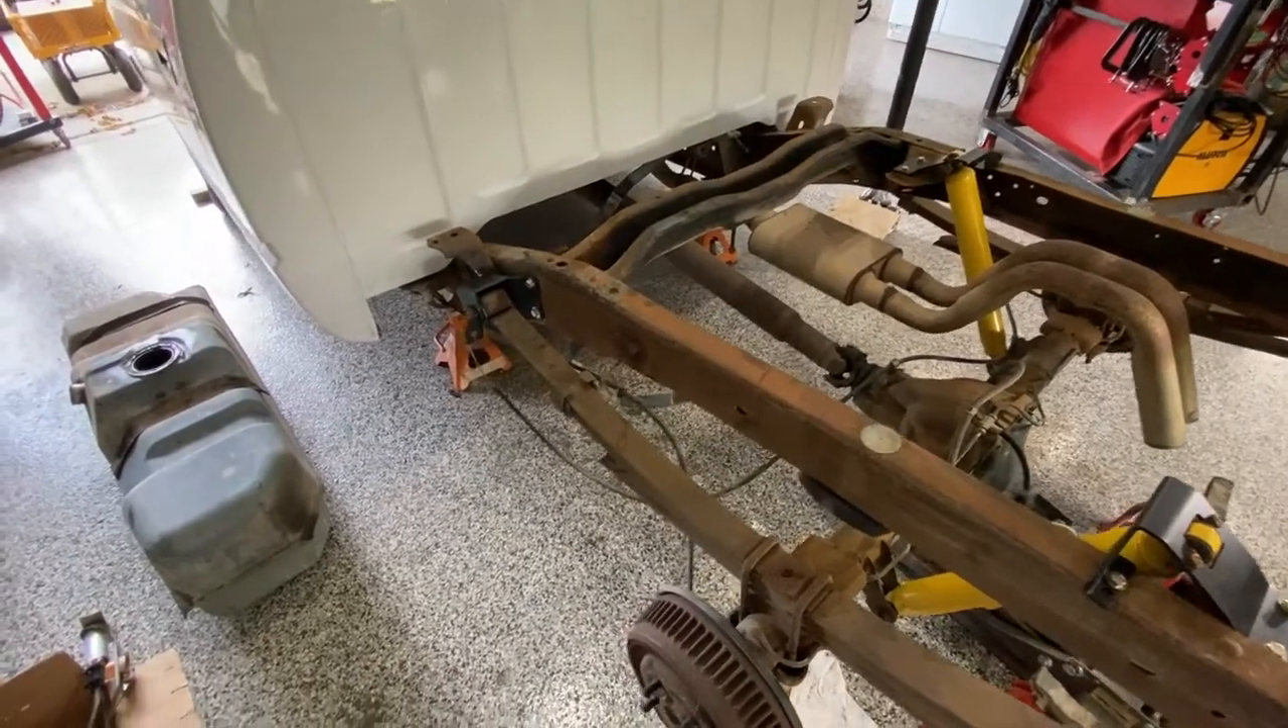We got the gas tank out.